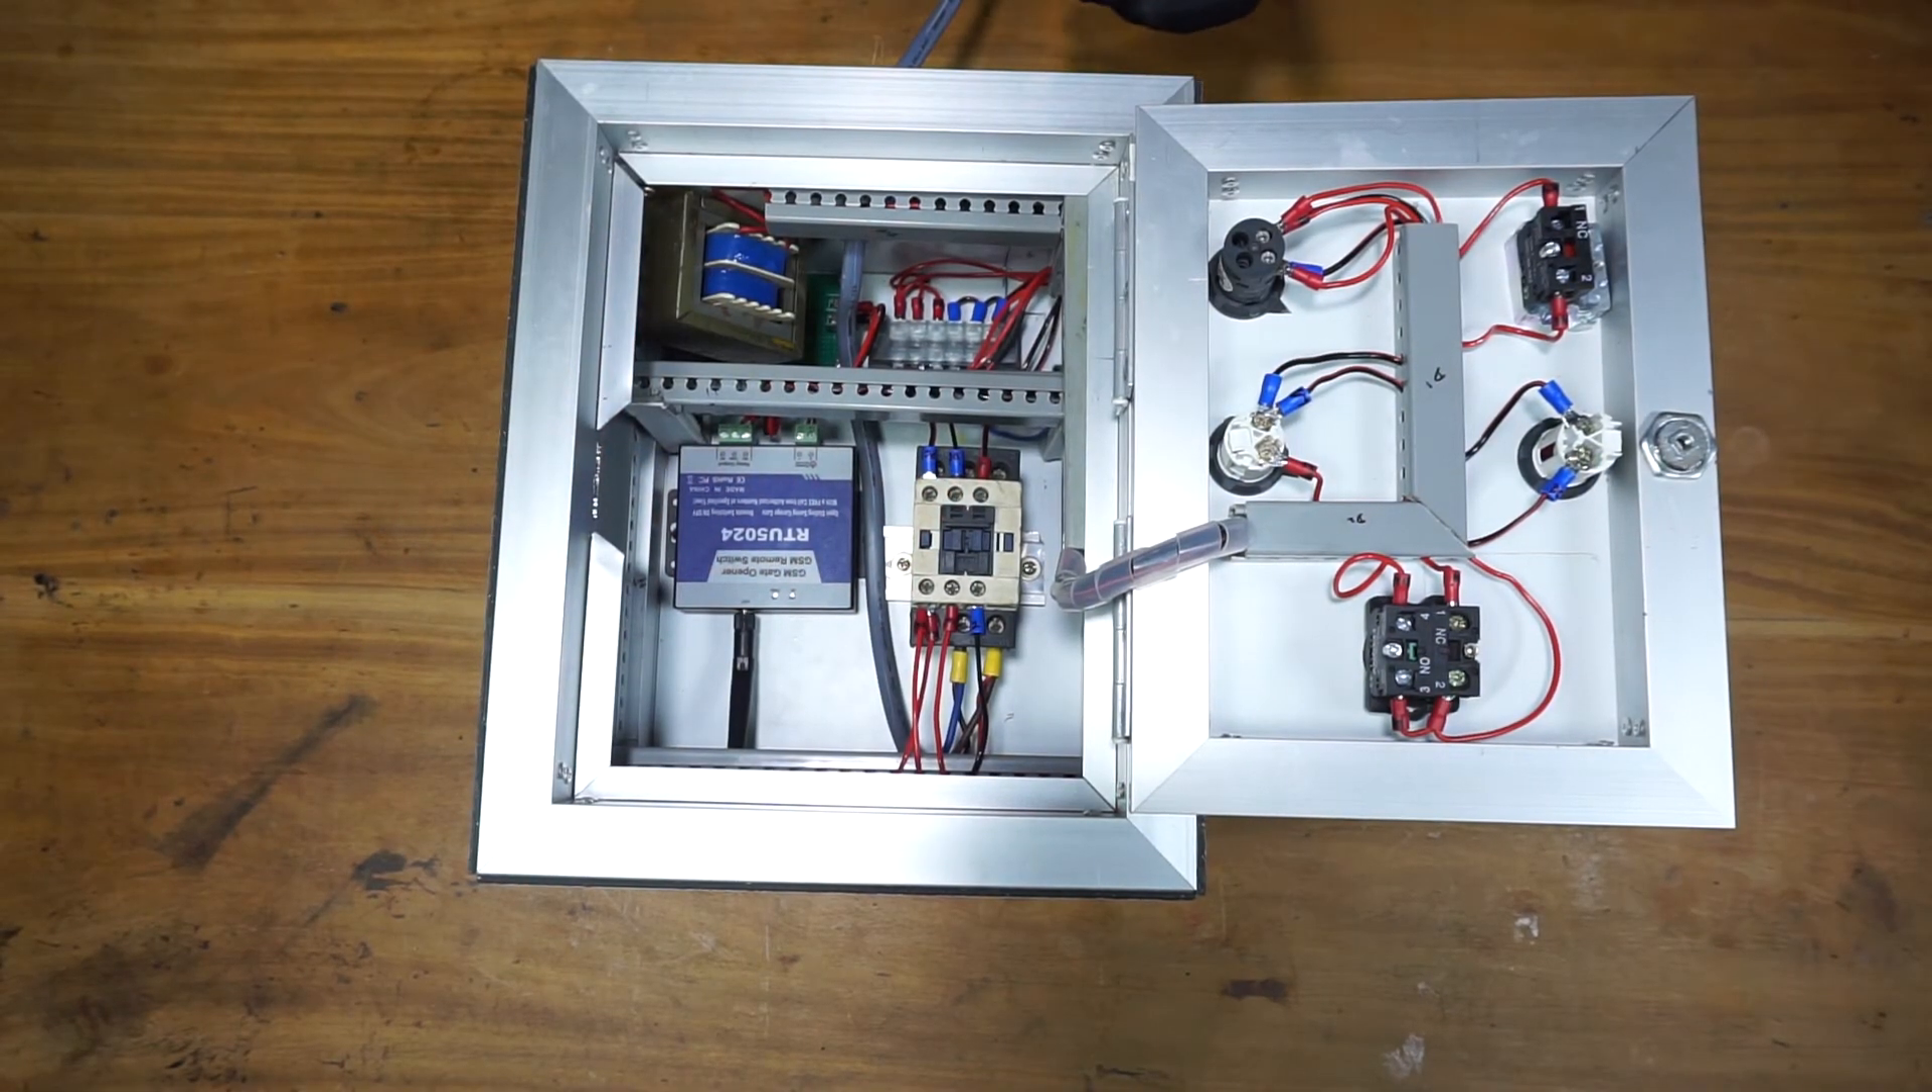All right, here's how it look like when the wiring is done.